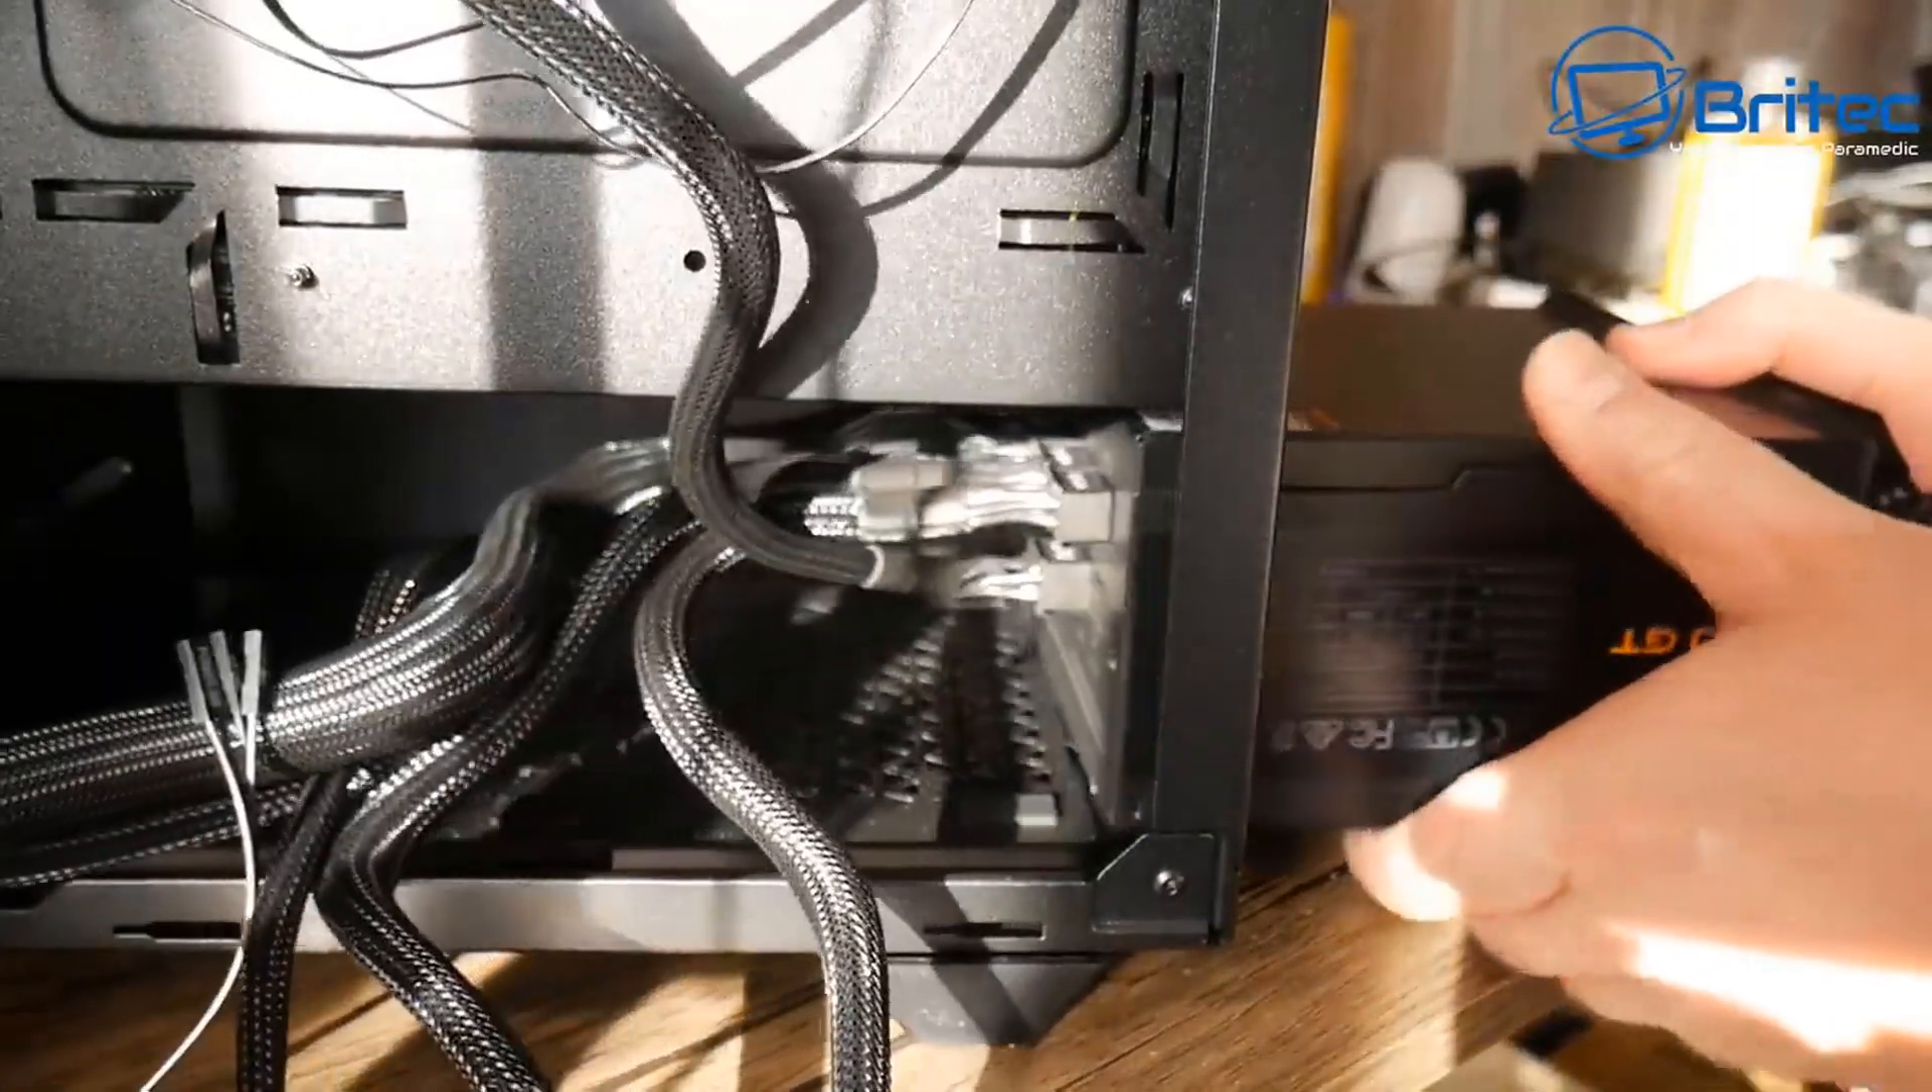I've already put the cables in.